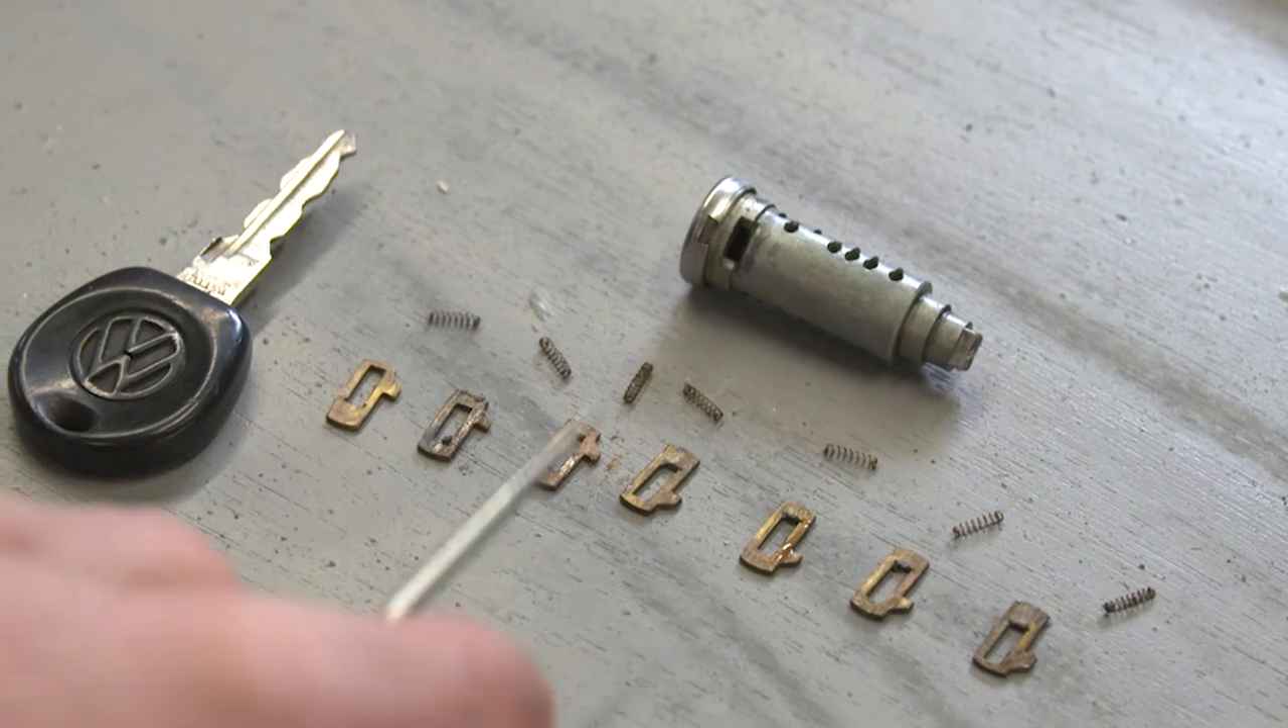So yeah, we've stripped all seven of the wafers out of the plug of this lock now.